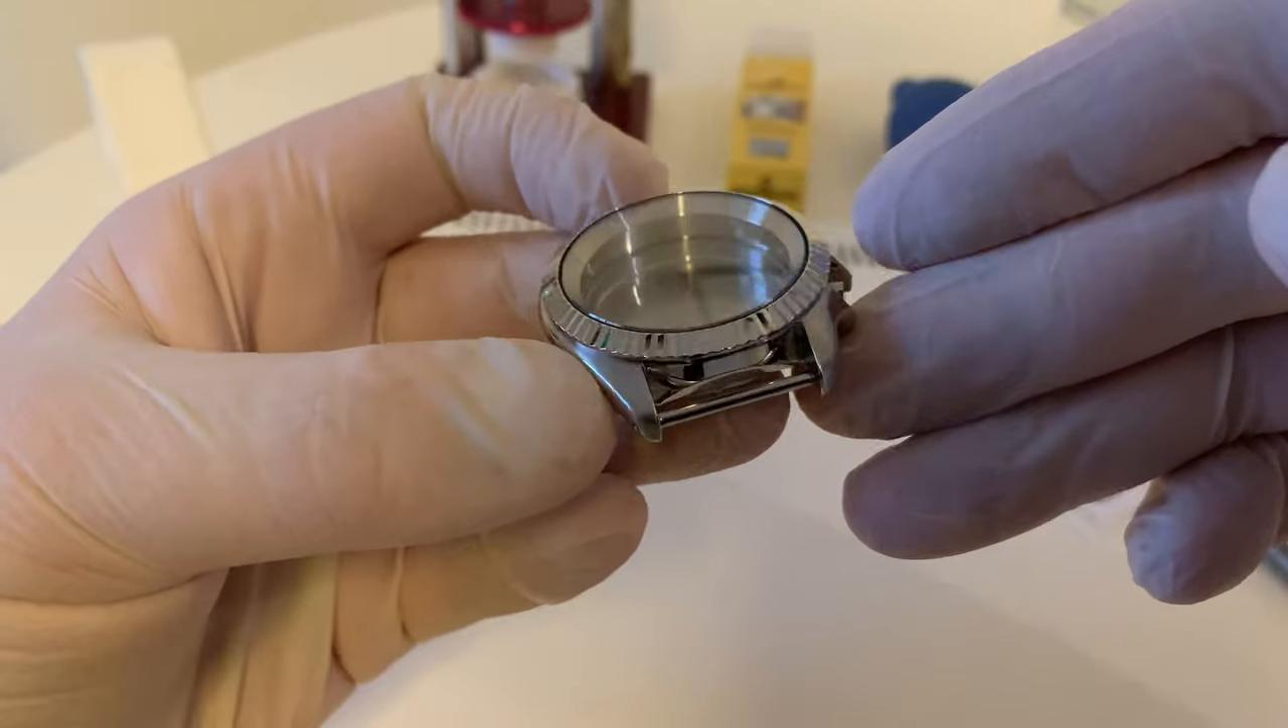So there you go guys the crystal is in and is looking really really nice.